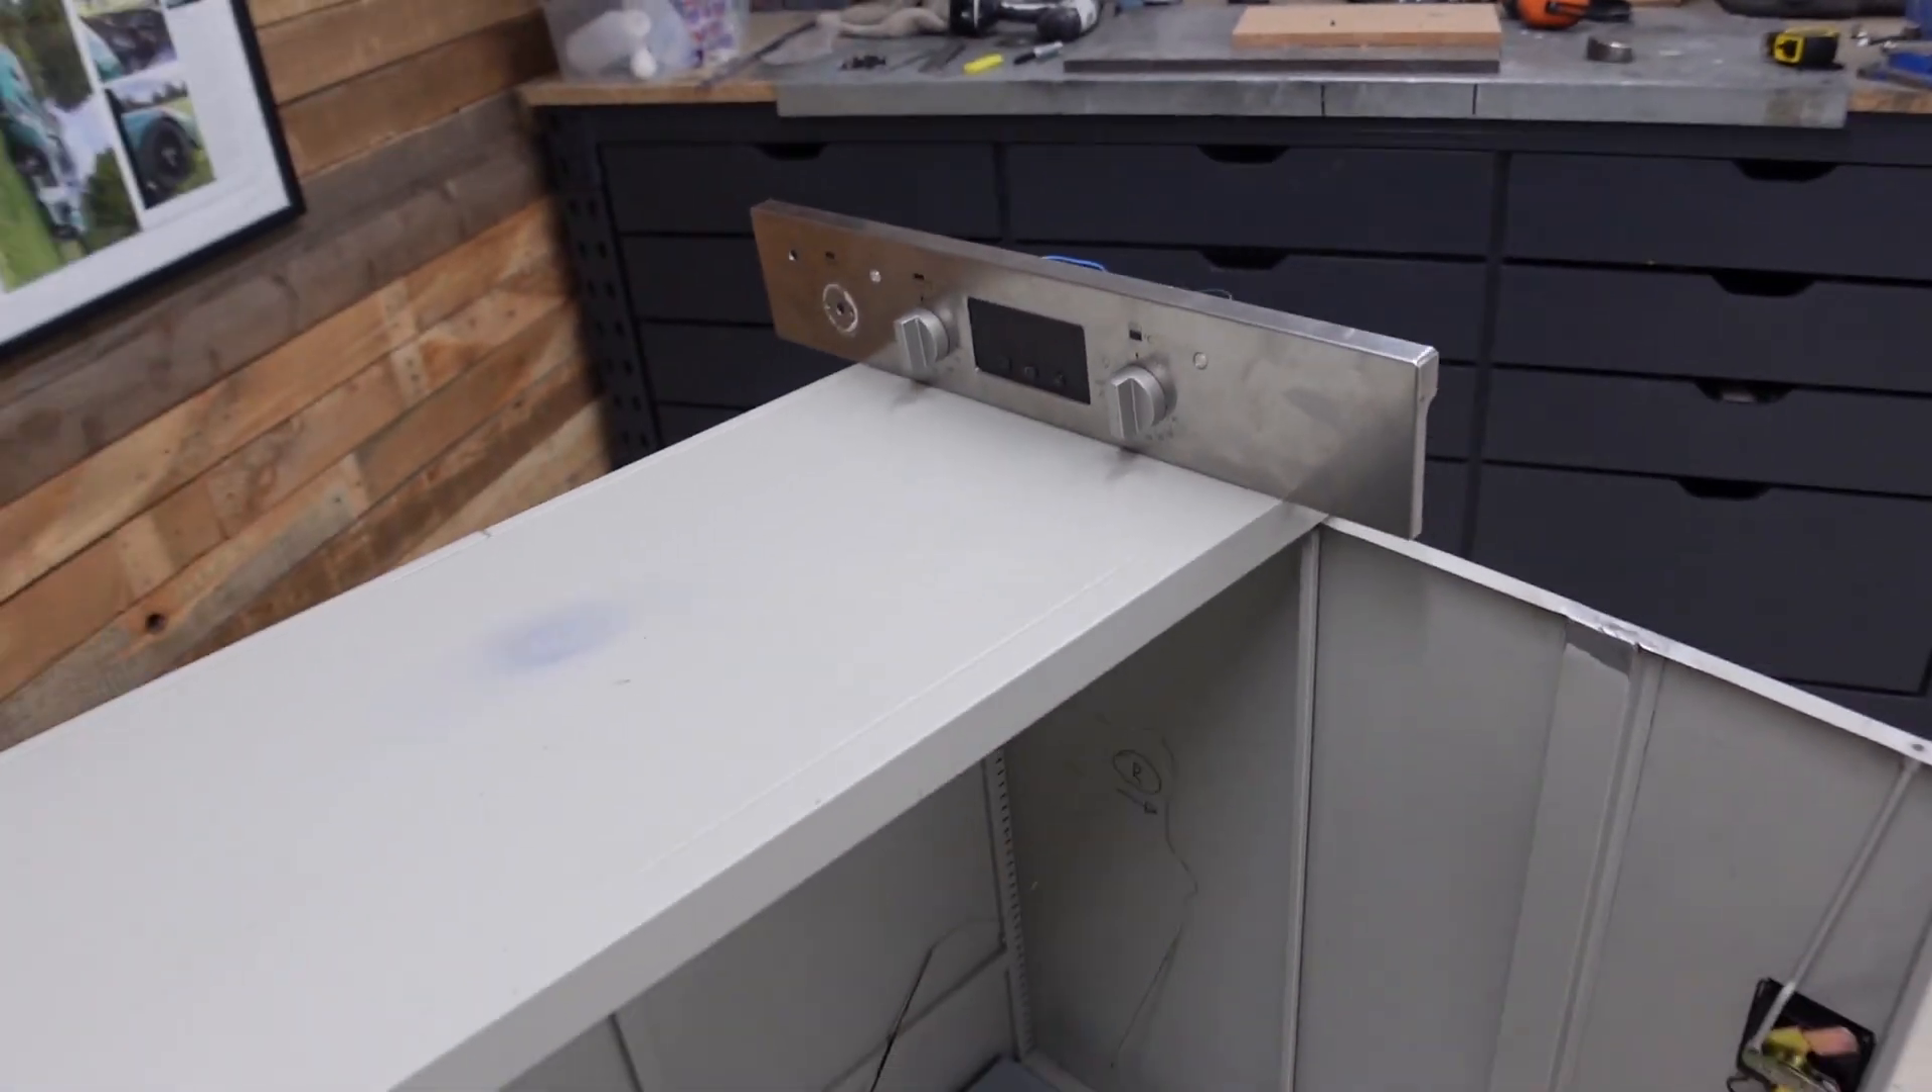Um you can see here i've just got the main fascia plate just sat on top of the cupboard.